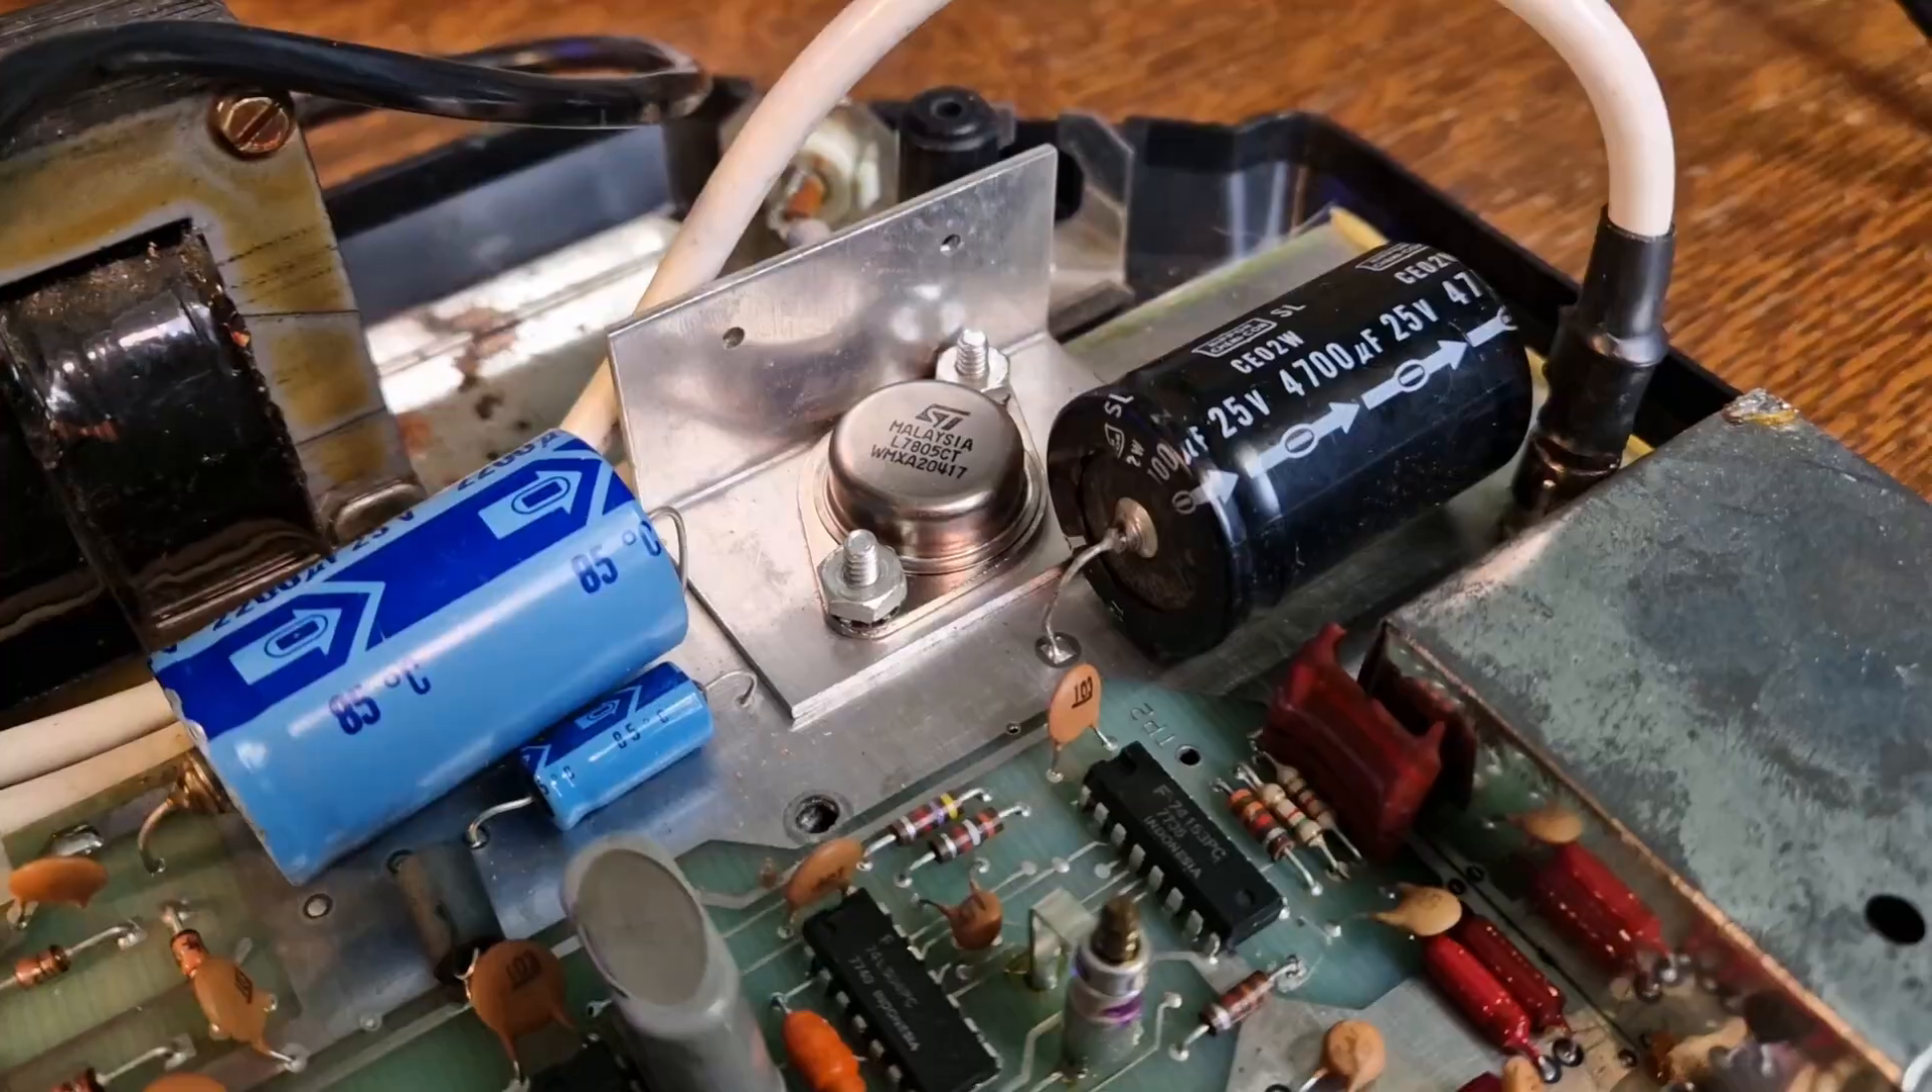The new regulator is in place.